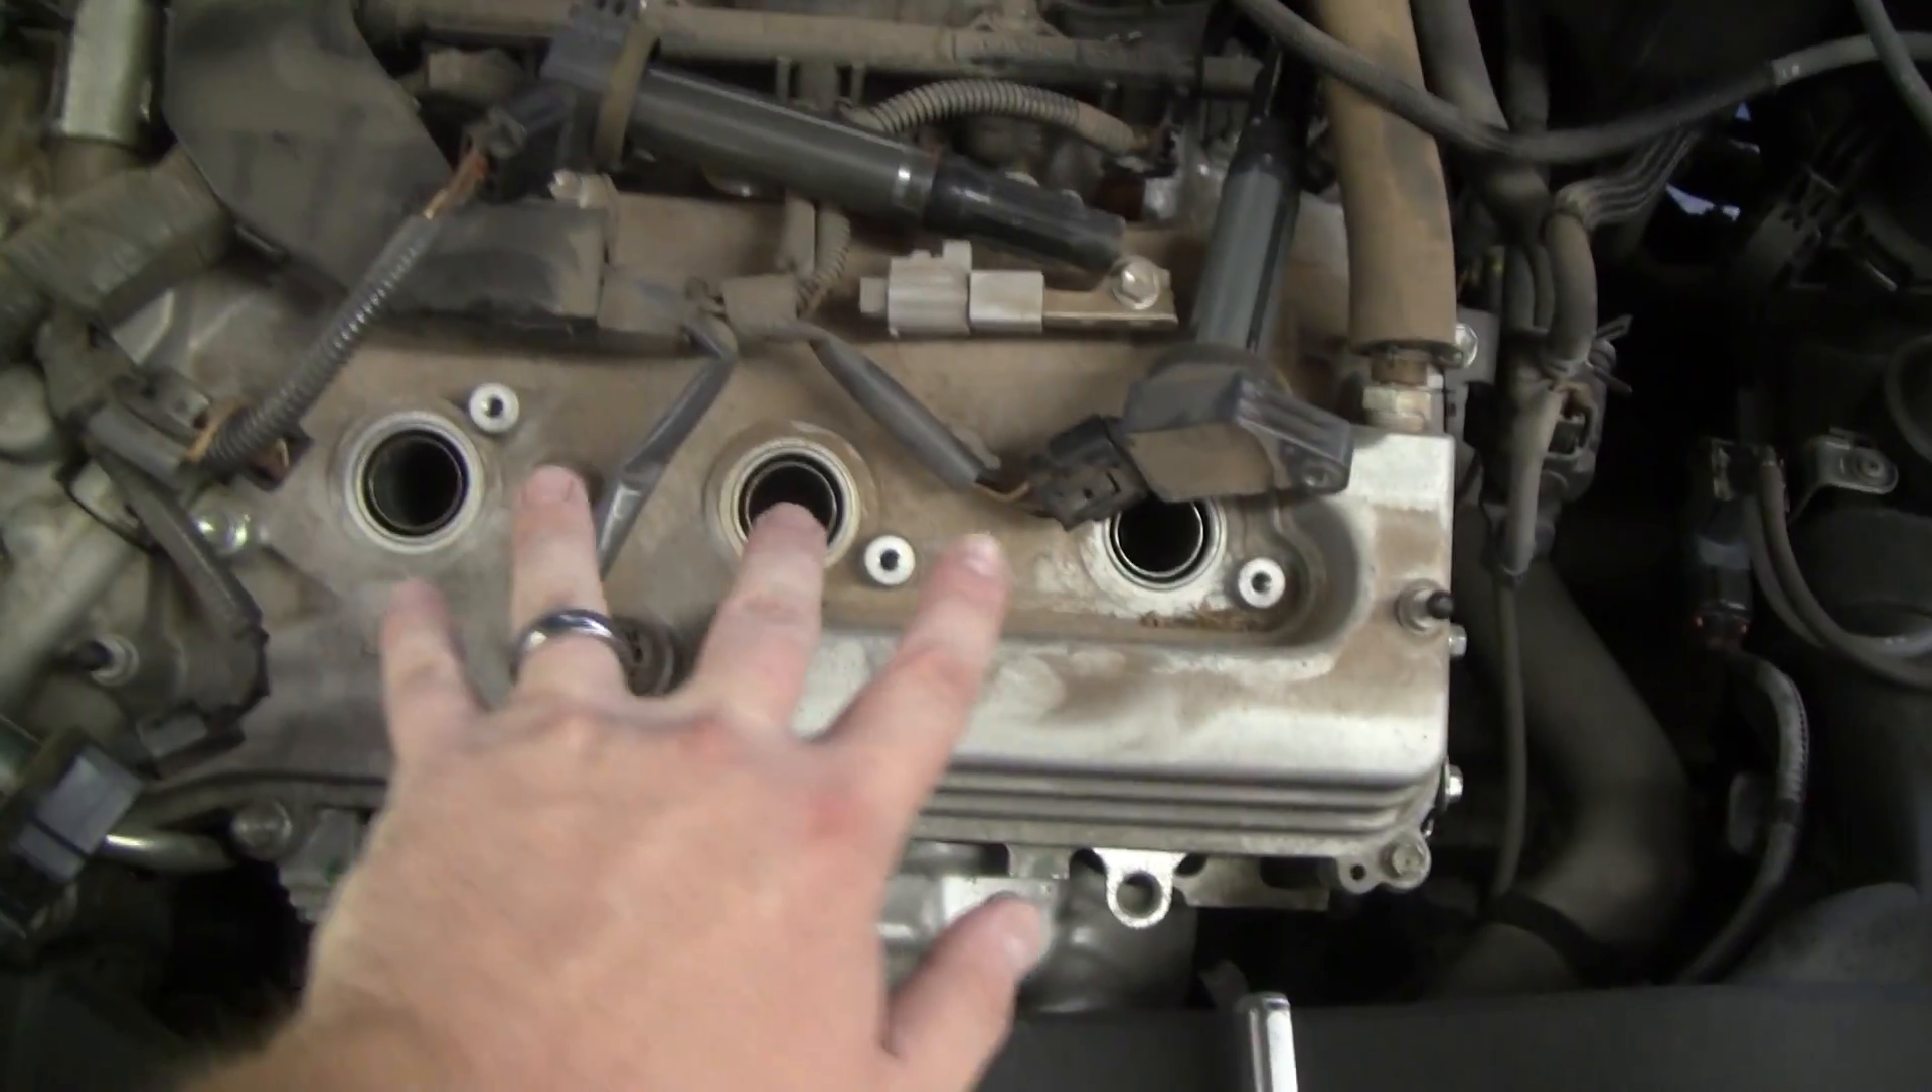As you can see, I've already pulled the three front ignition coils.